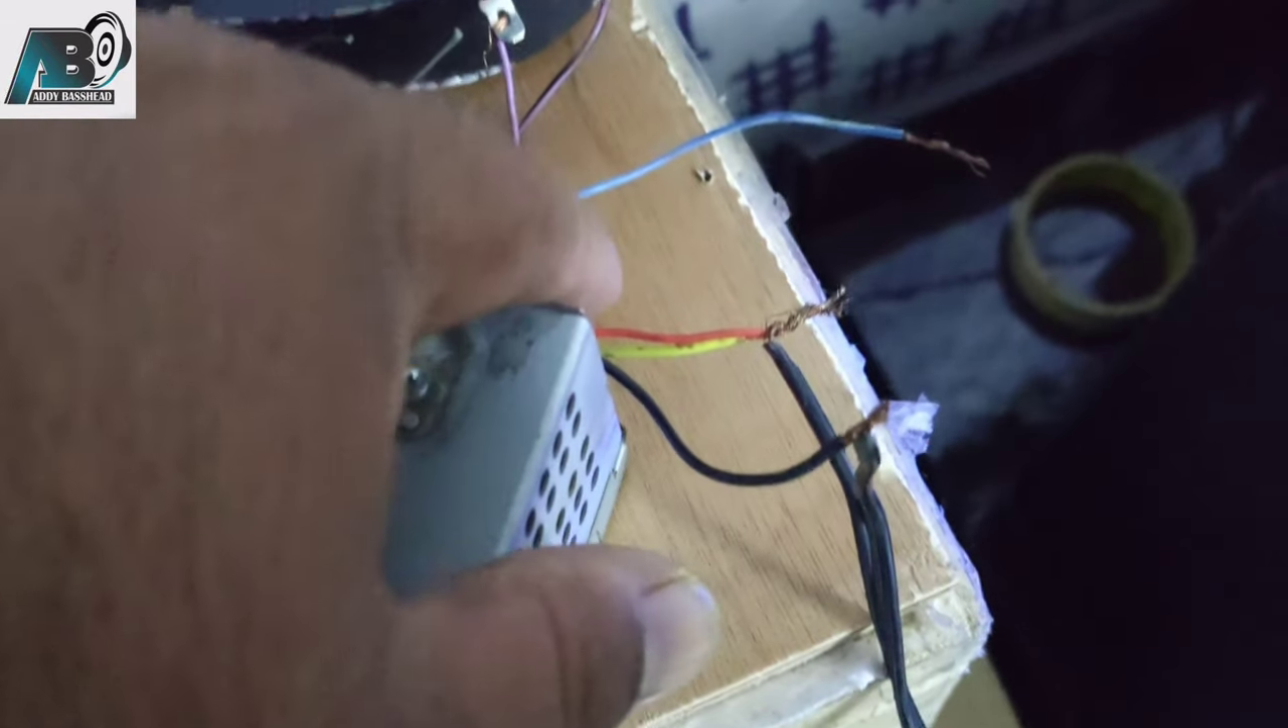ये जो रेड और येलो है इन दोनों को कमबाइन कर दिया।